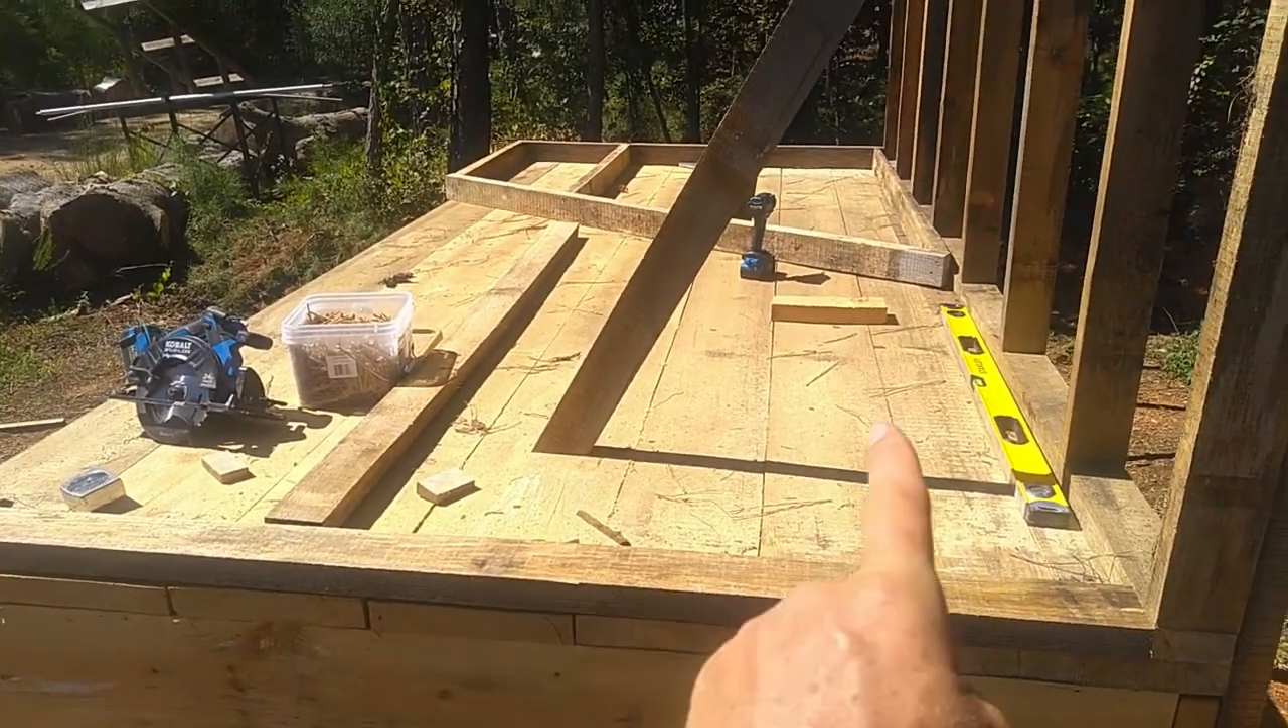I apologize it seems like I lost uh the video for uh finishing the decking but we got the decking done starting to frame the walls again.